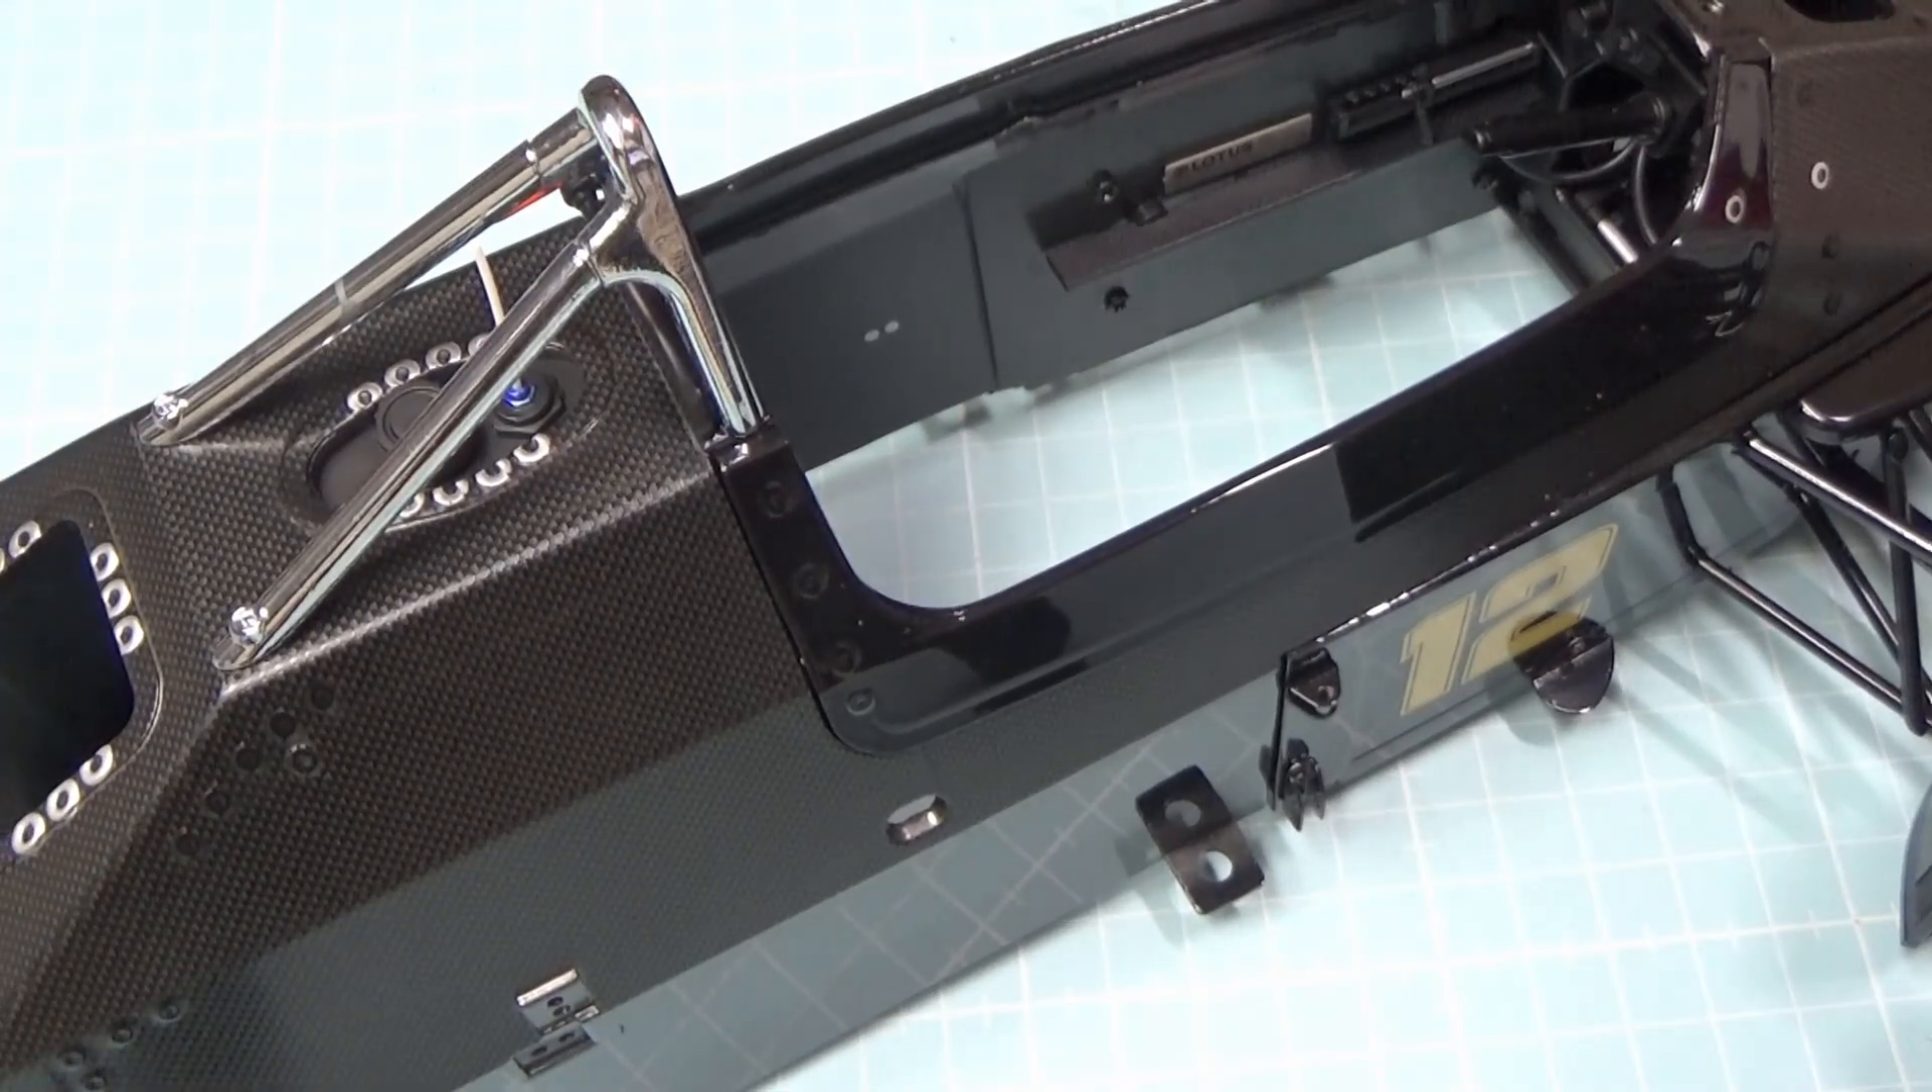Und schon haben wir den Überrollbügel dran.